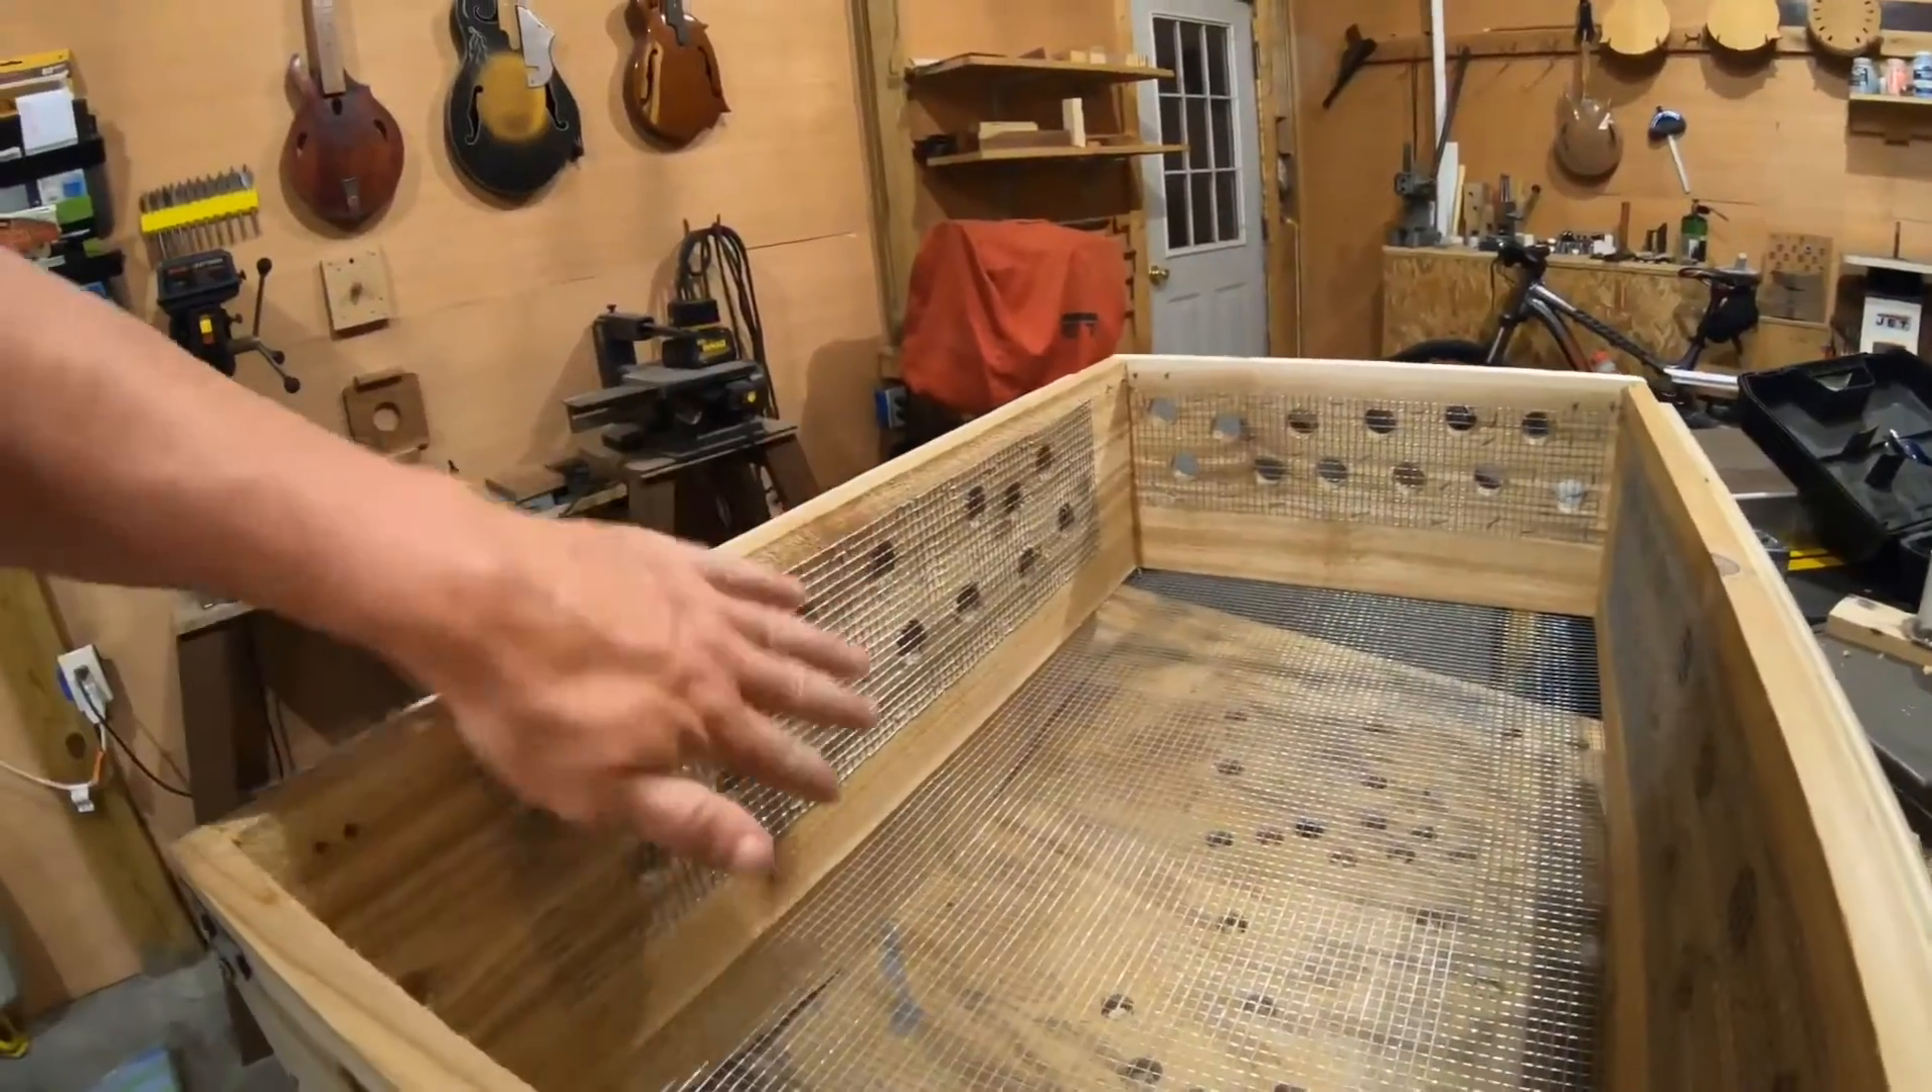Okay we got all of our screen stapled on all the way around covering up our holes.